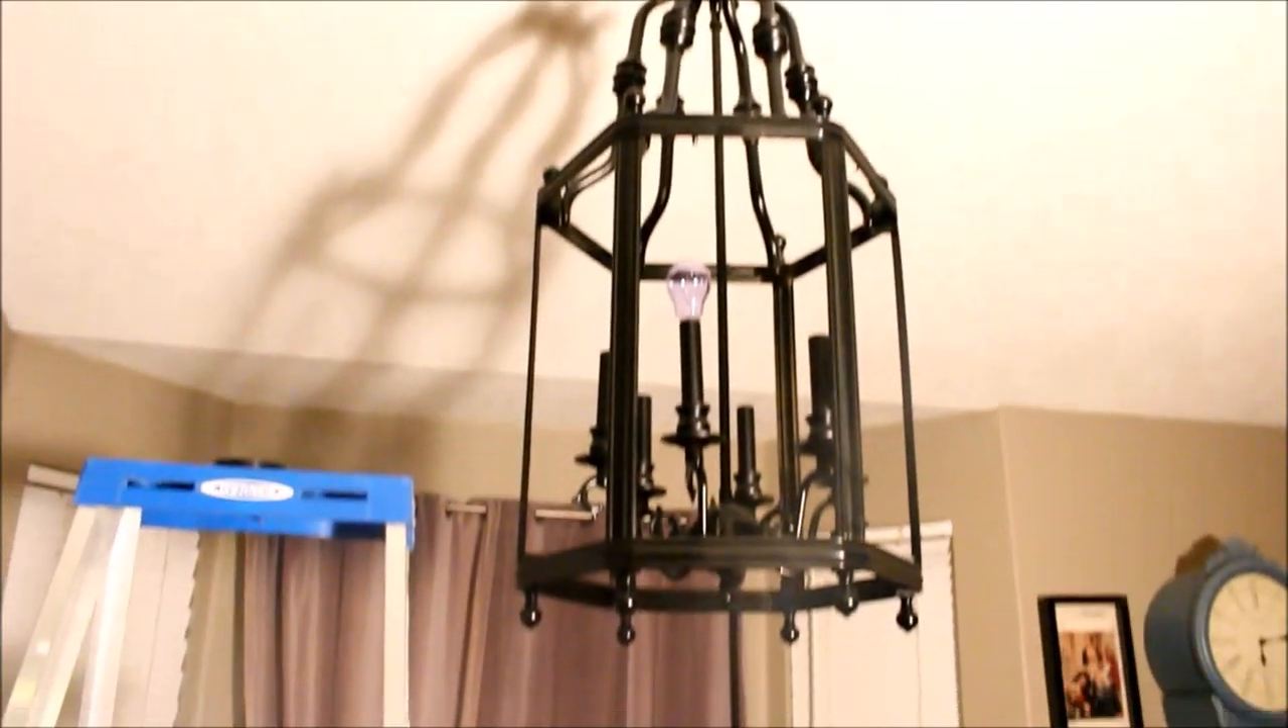And then we'll put the rest of the bulbs in and we'll be done.